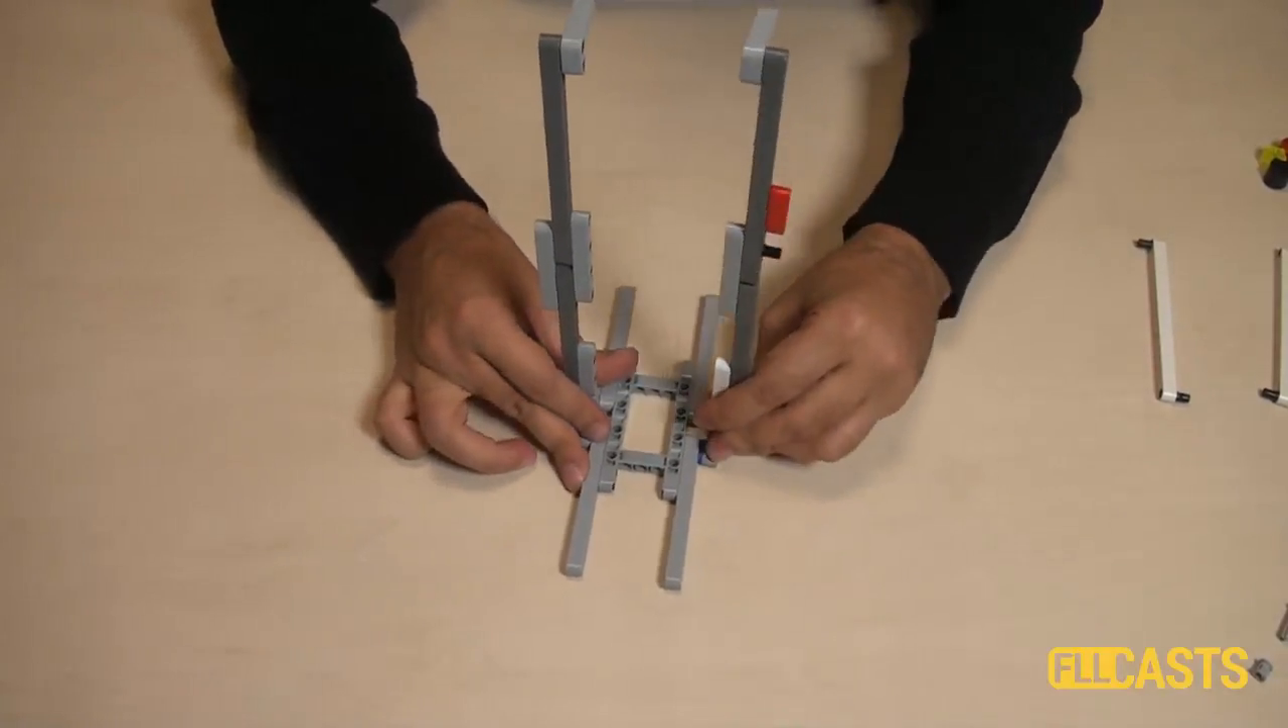So with two of these modules we built the vertical frame of our catapult and it looks something like this.